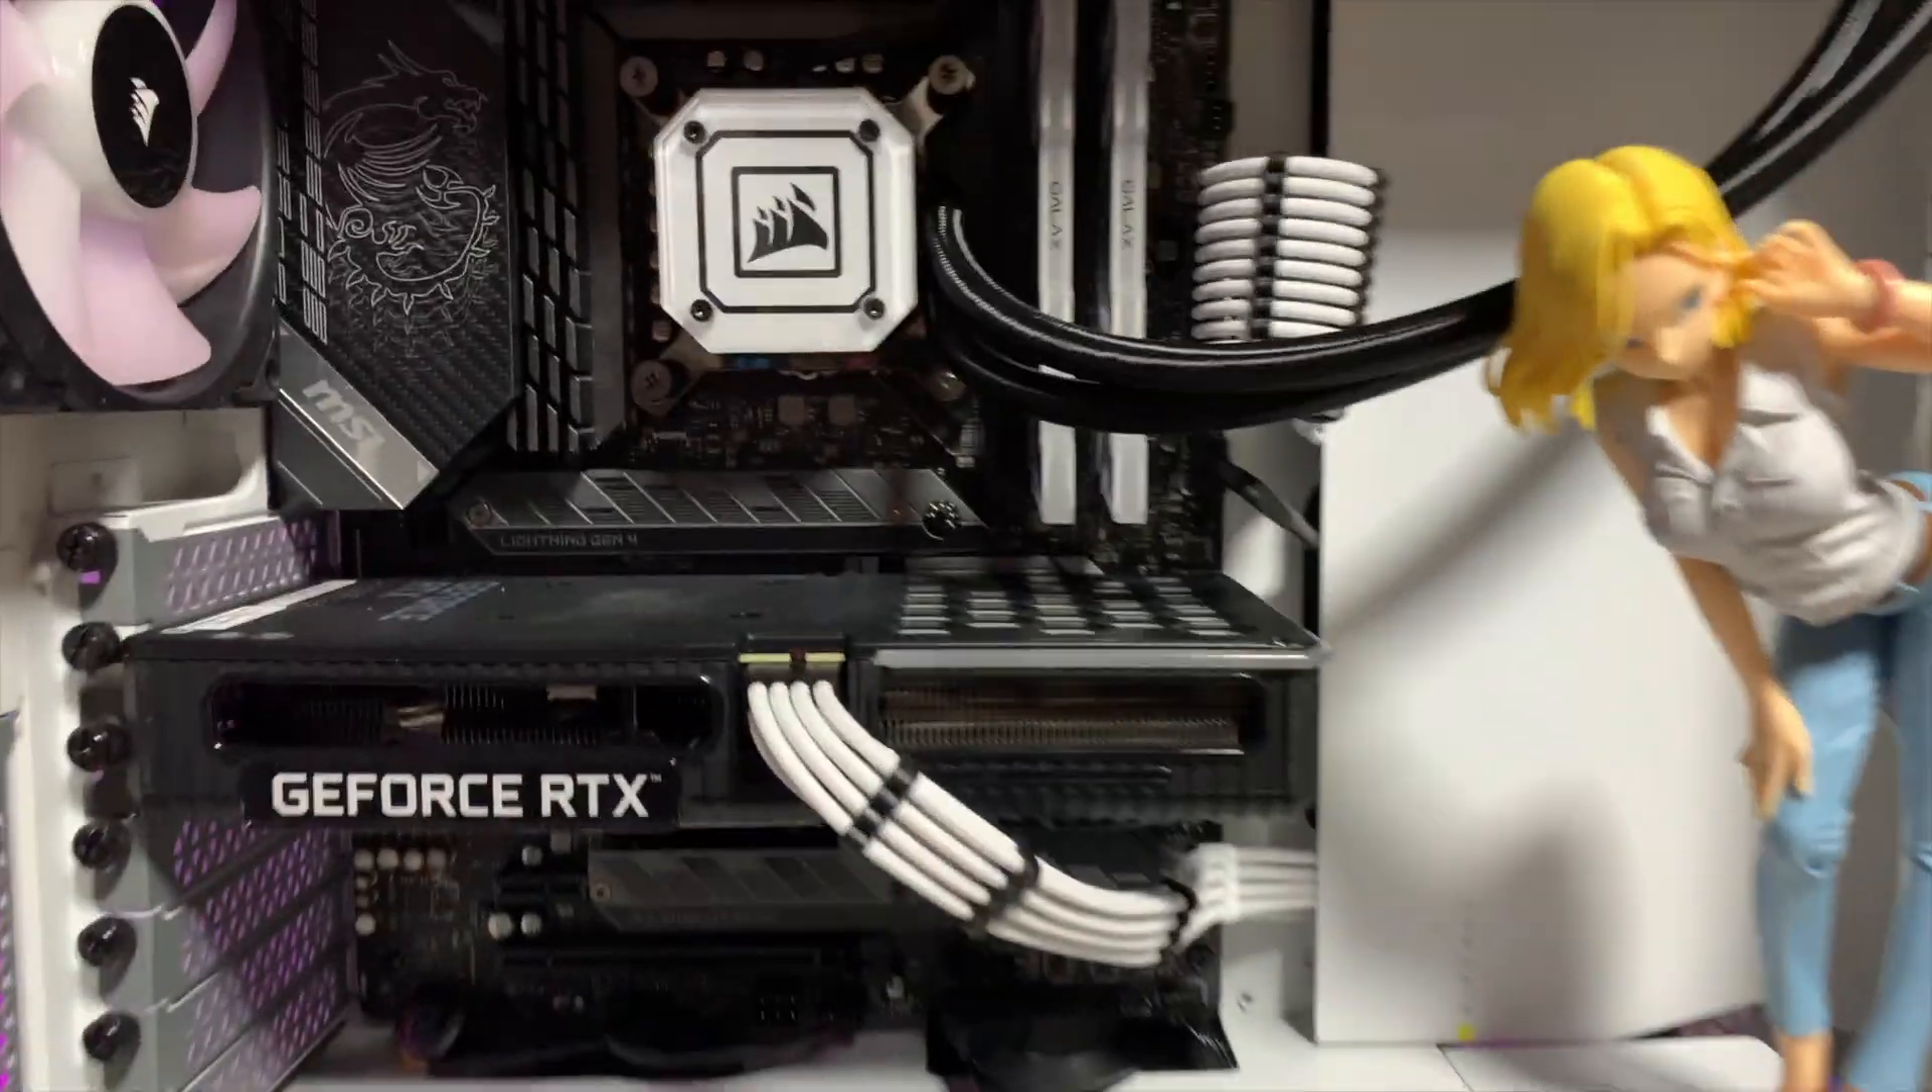Está tudo certinho já. Coloquei a placa de vídeo. Coloquei o cabo branco ali.